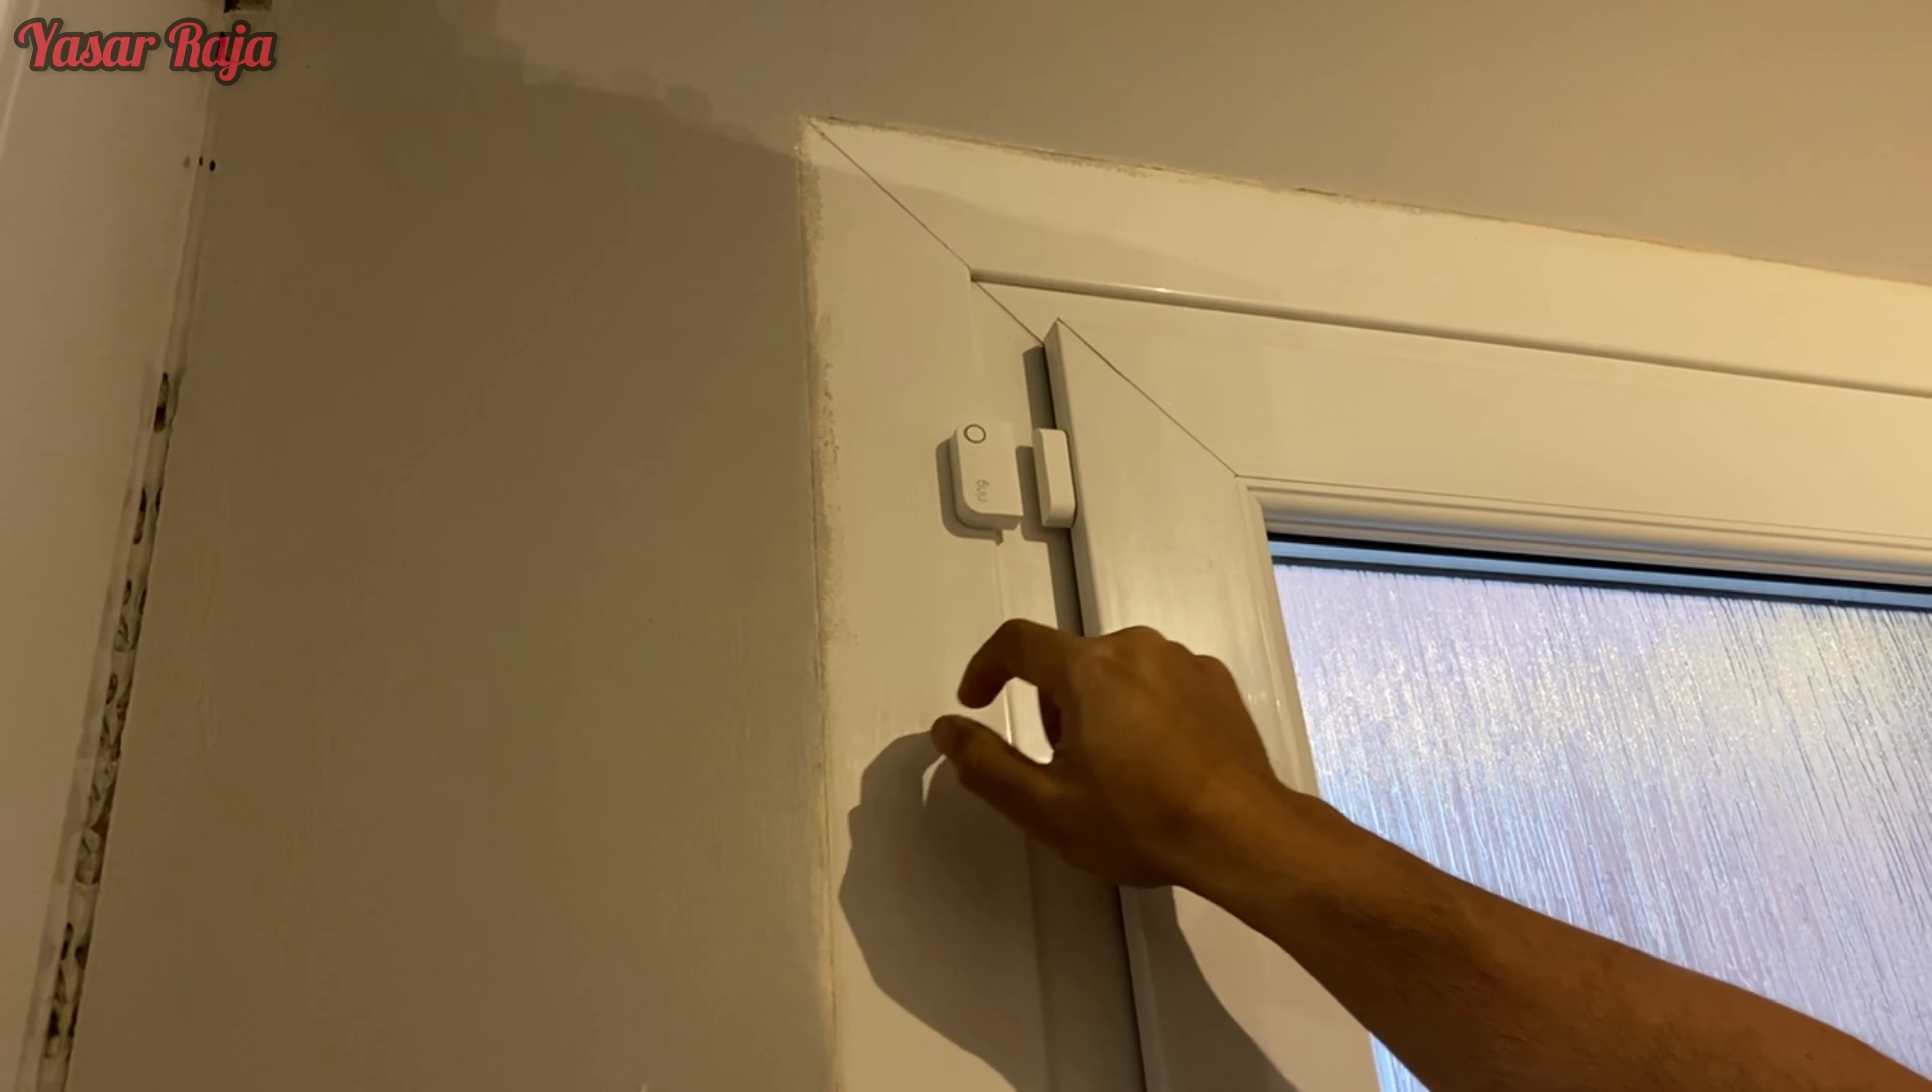As you can see the door sensor is installed as well again with the sticking tape.